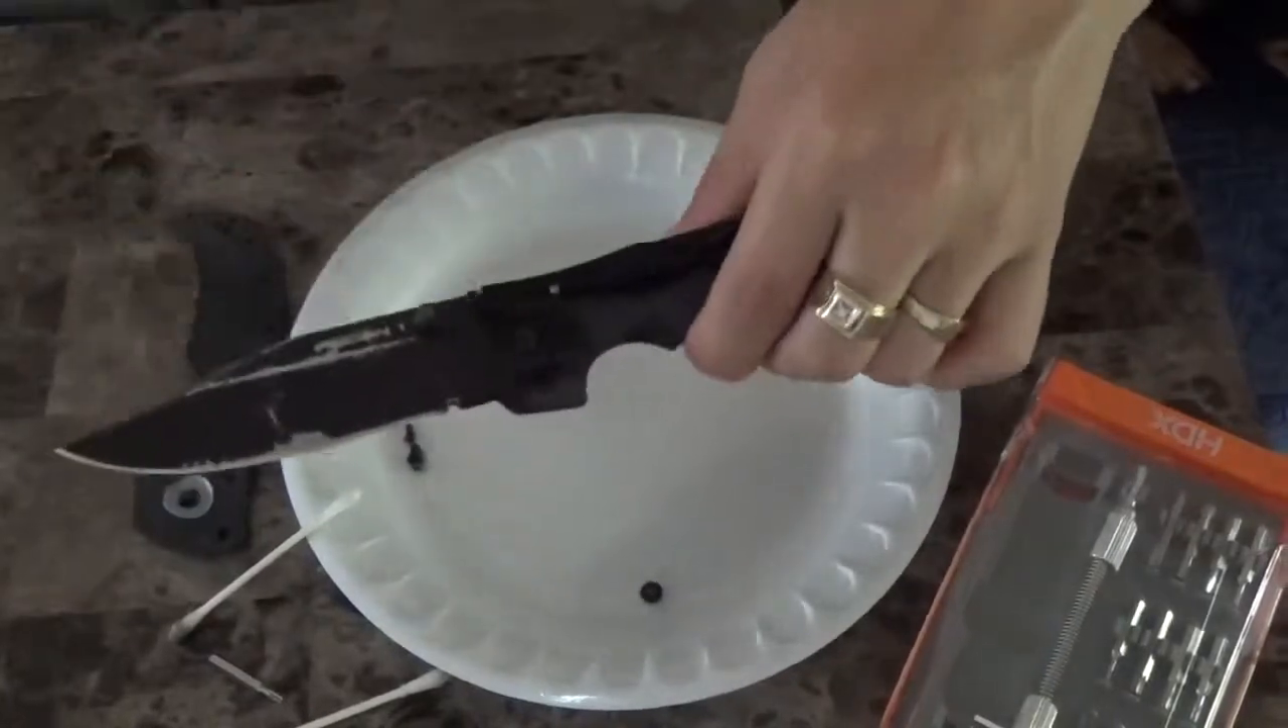Now we got our blade on there working.